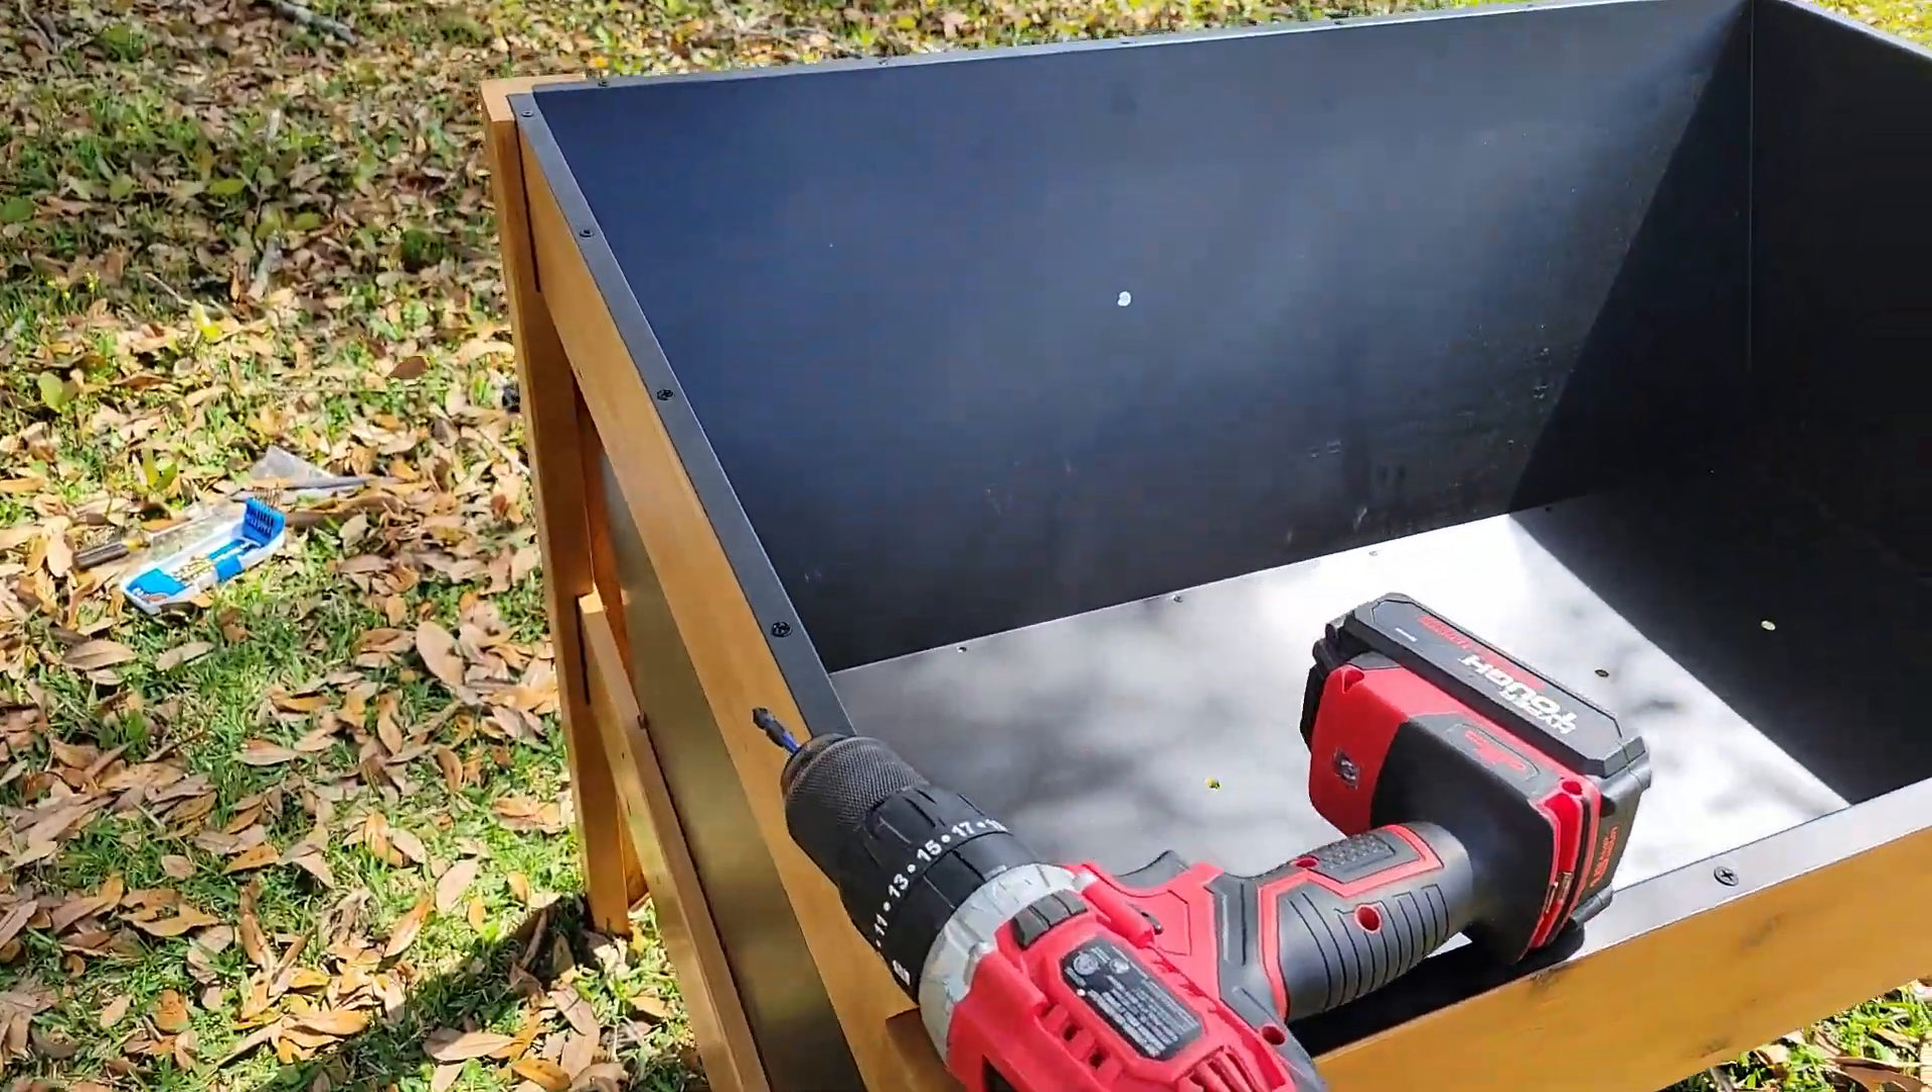We are an hour and a half into it and we have the box done.